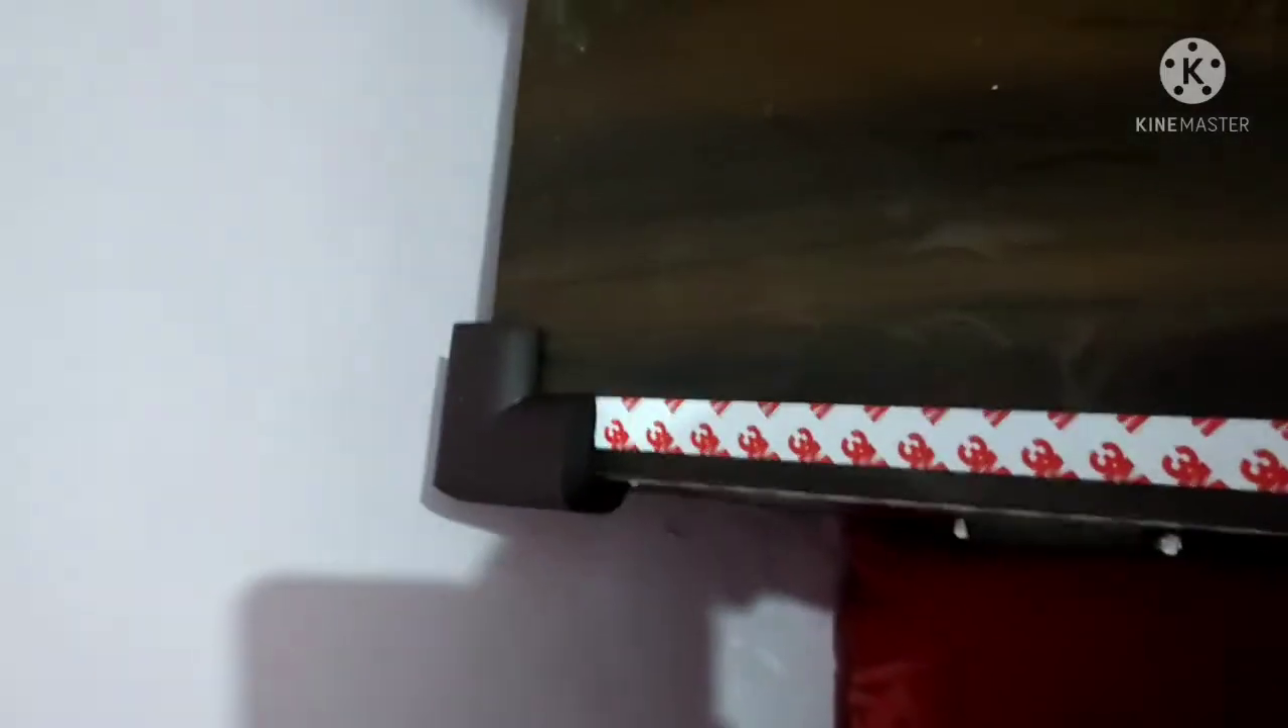तो हमने टेप को अब चिपका लिया है।